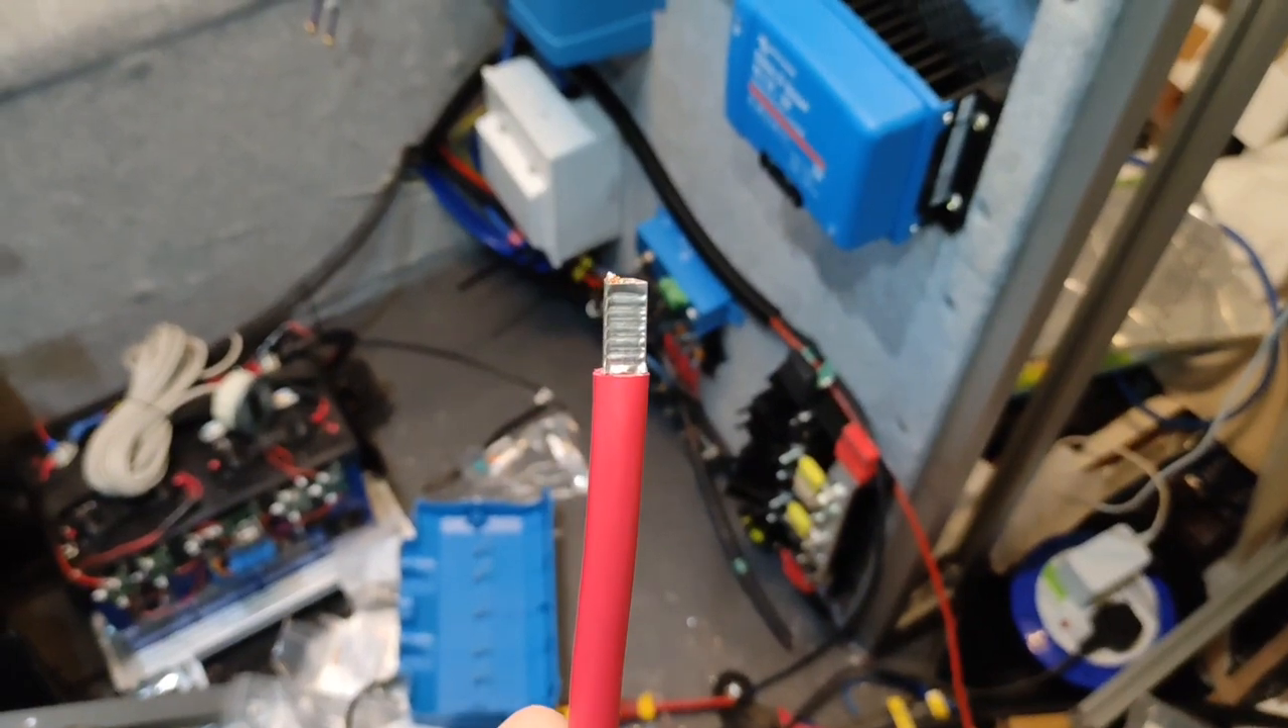So here we've got one of the feed cables for the inverter, and as you can see, we have added a ferrule to the end.